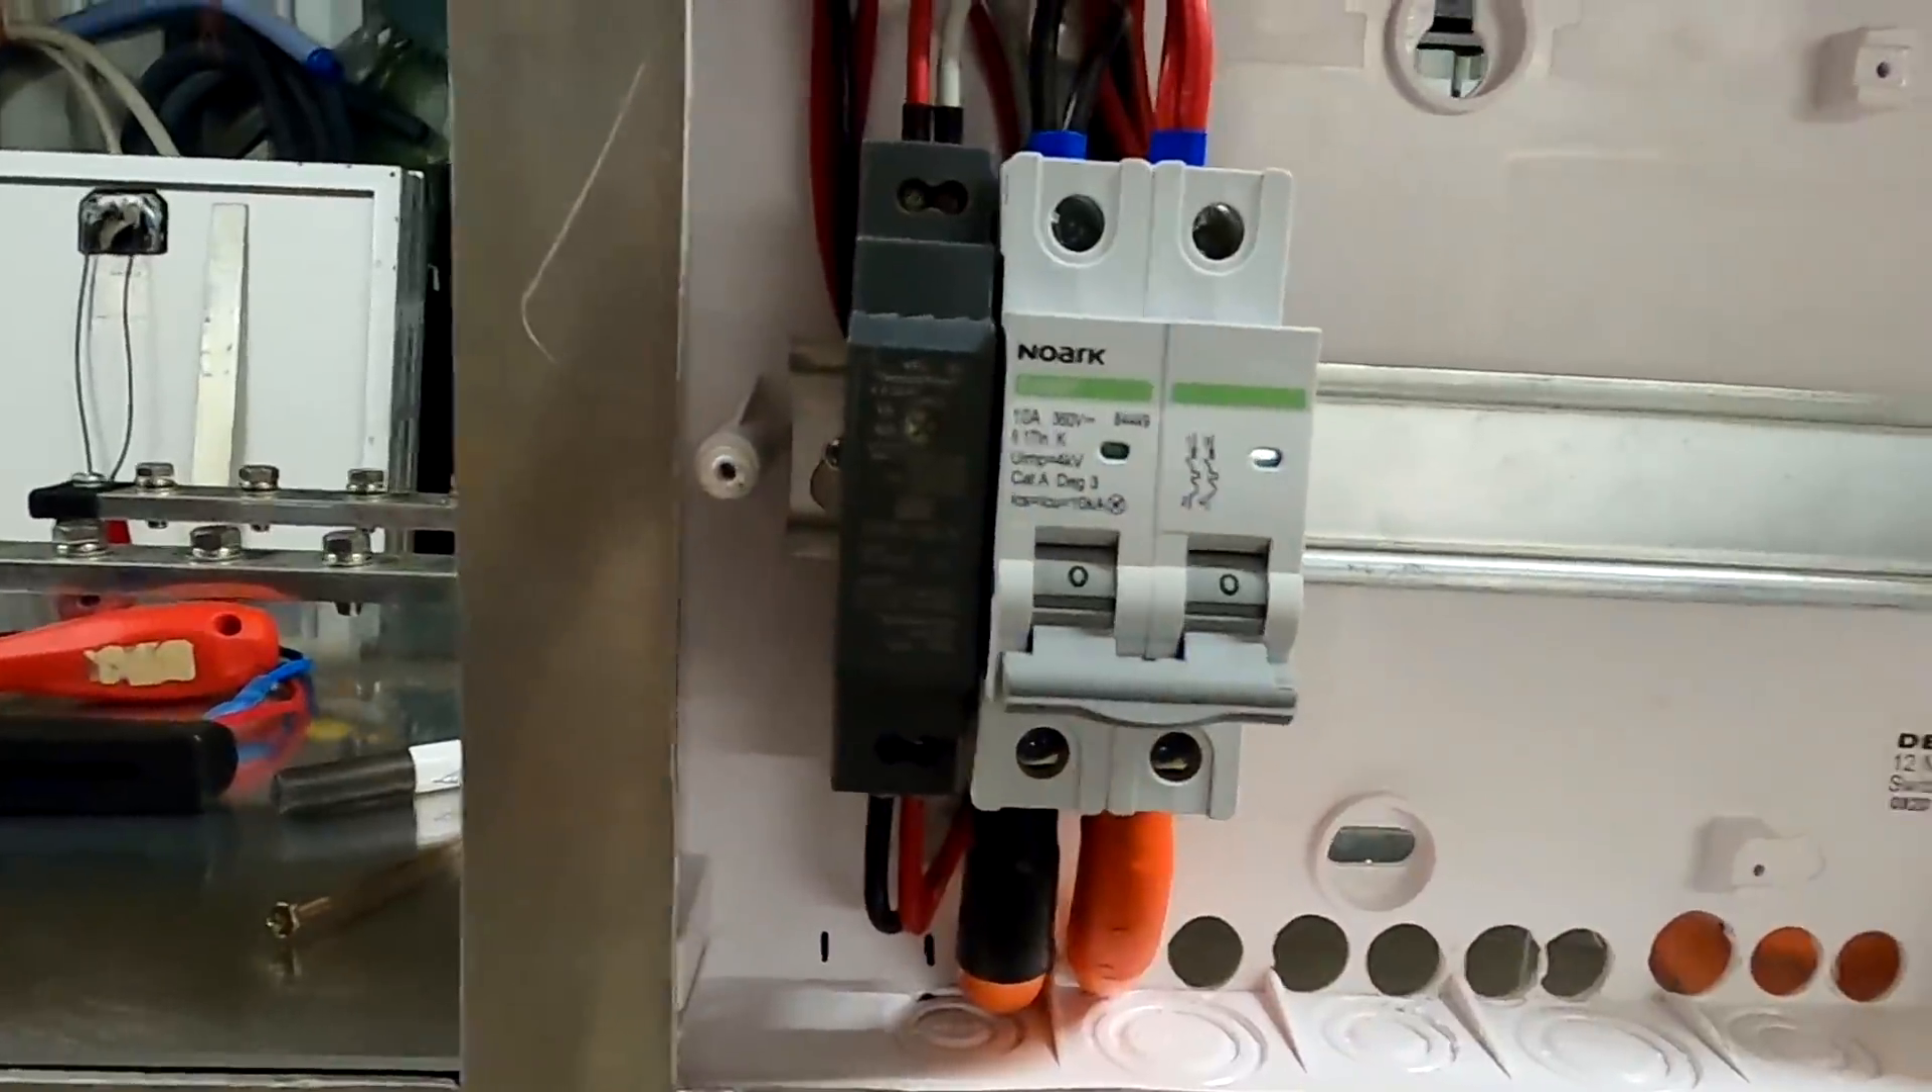We've got the circuit breaker and the 5 volt dc dc converter here connected this is all done.